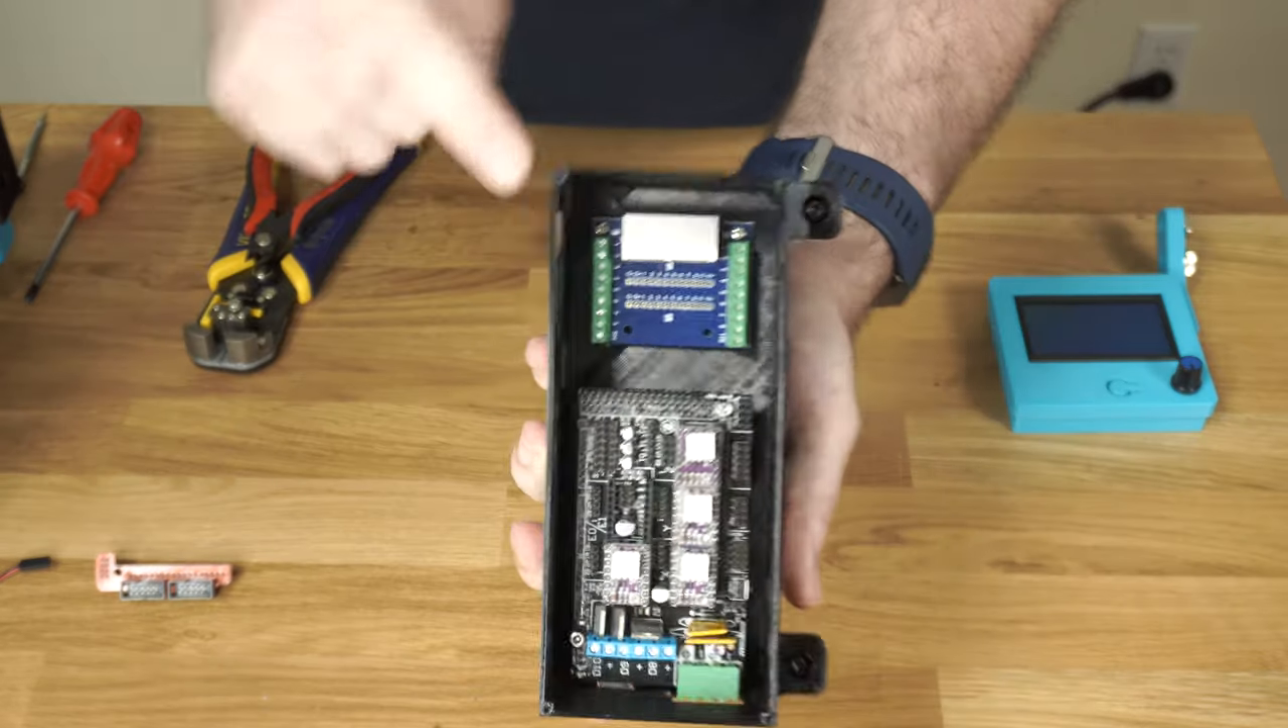Then you can see that I've already got the Ethernet breakout board installed.